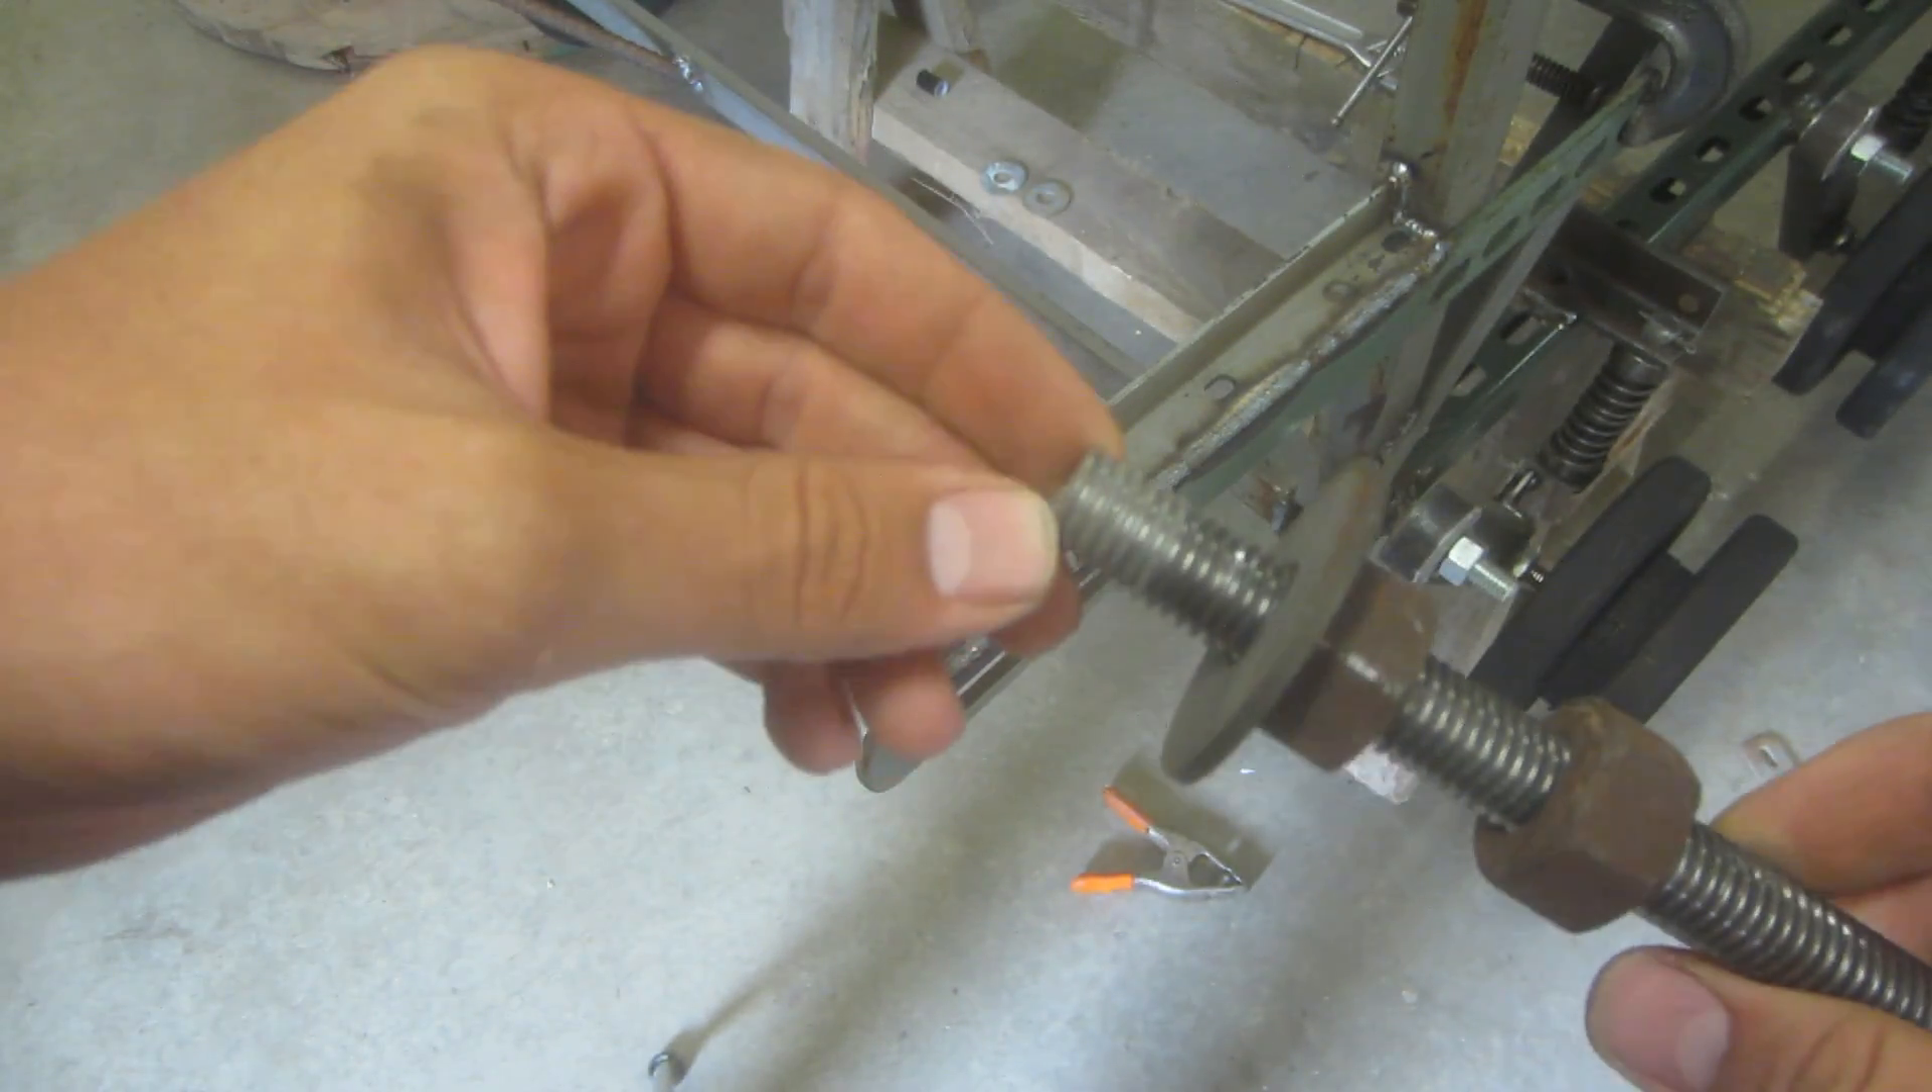So, how this goes together then, I've got this piece of all thread right here, 5 eighths of an inch. We've got these two nuts on there.